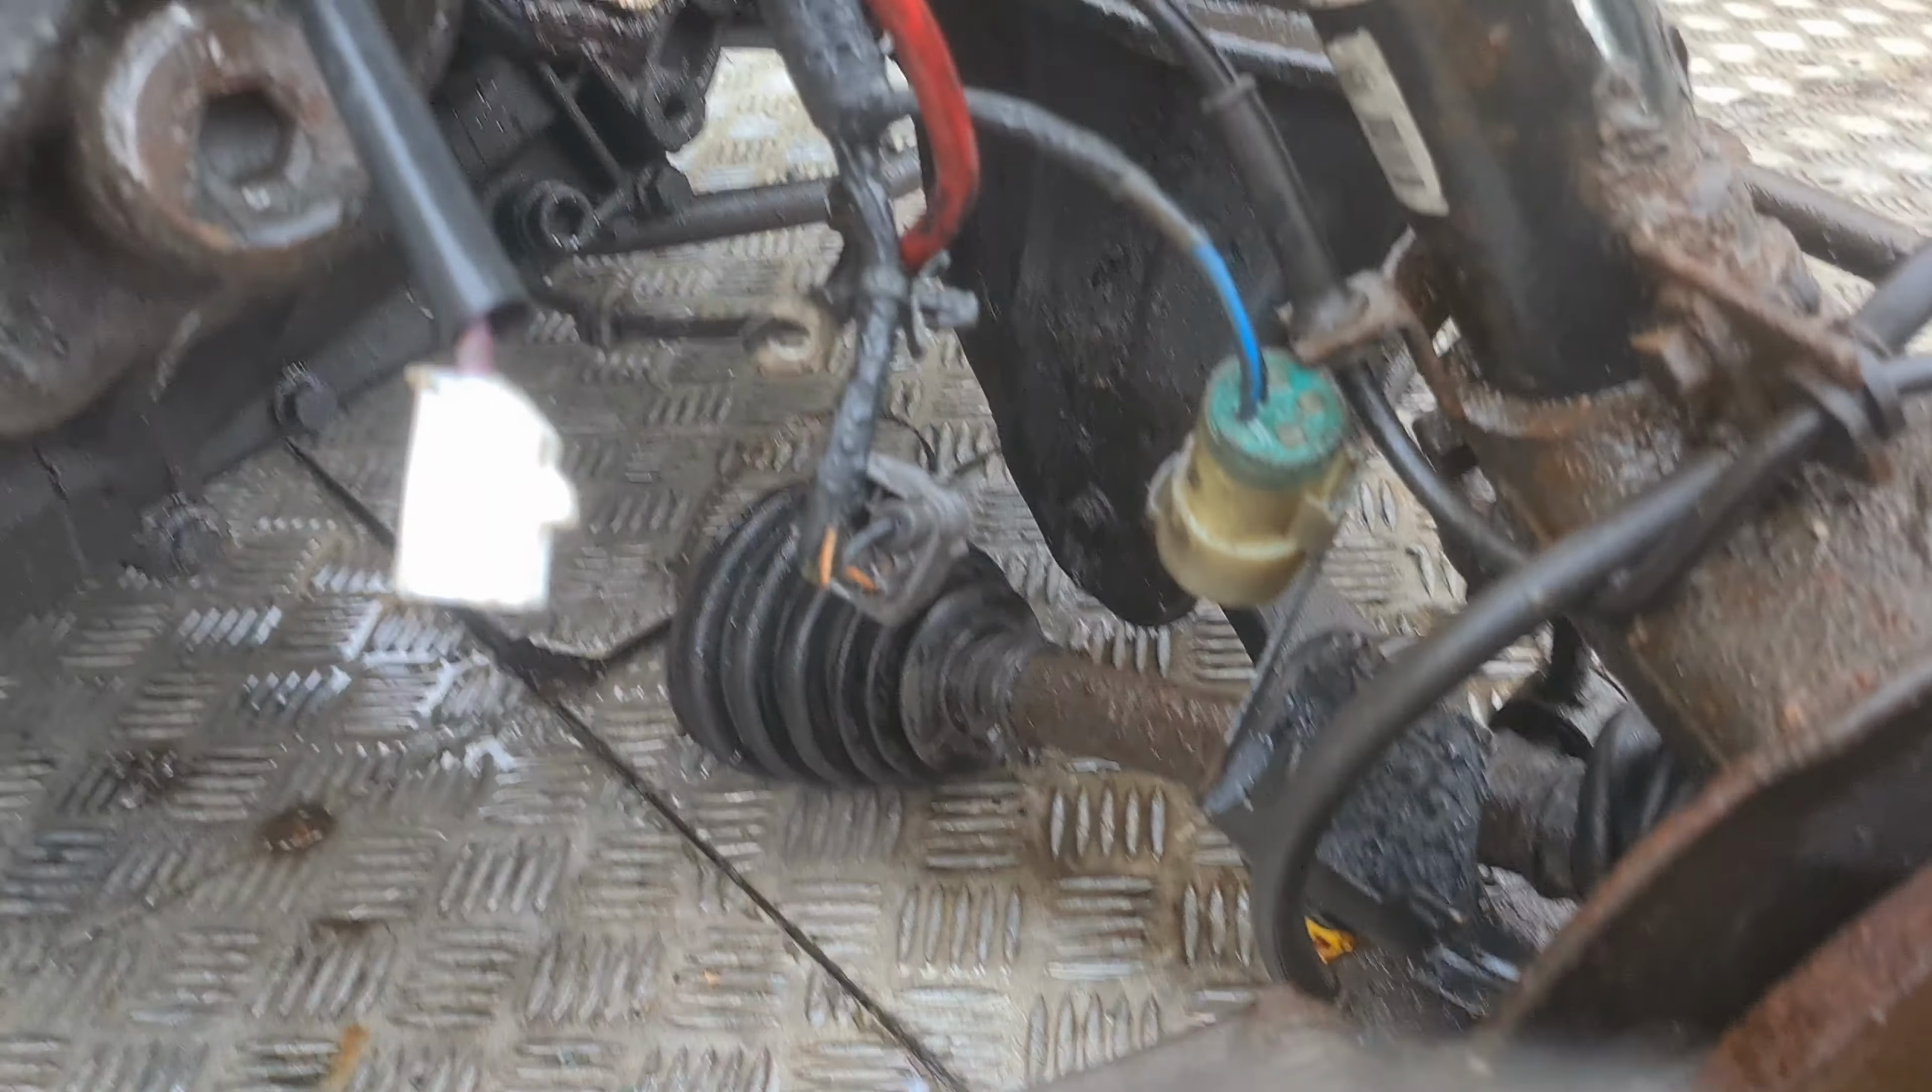That drive shafts just popped out.